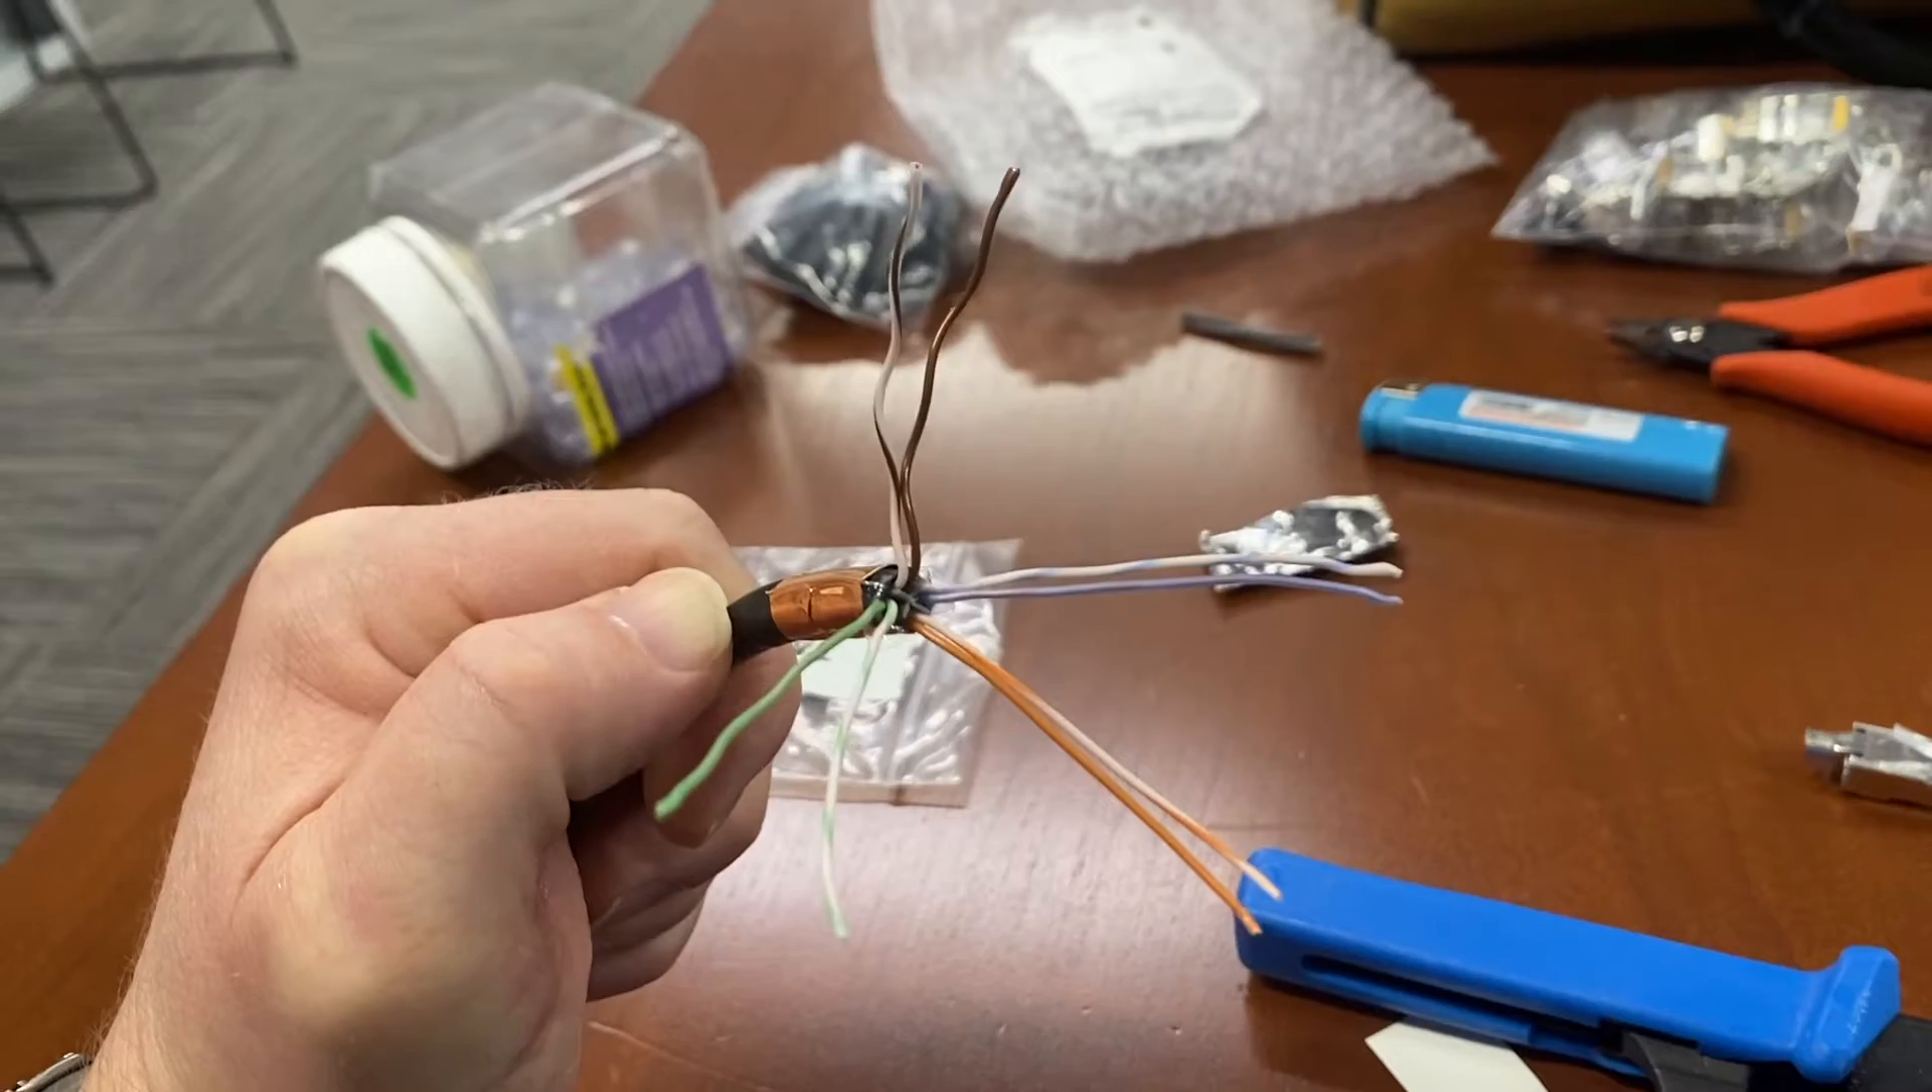You can see that the three of my pairs i have straightened out but my brown and white brown have not straightened out.